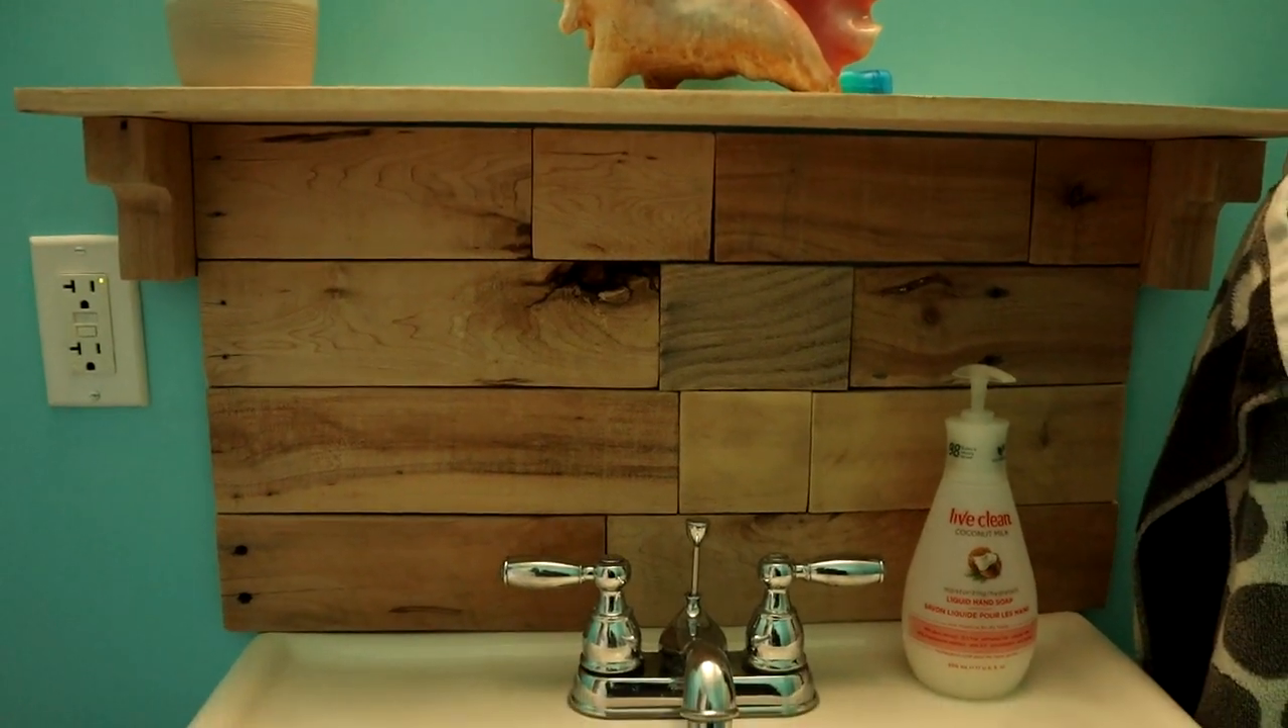I have put a new backing here a bit of a pallet splashback.